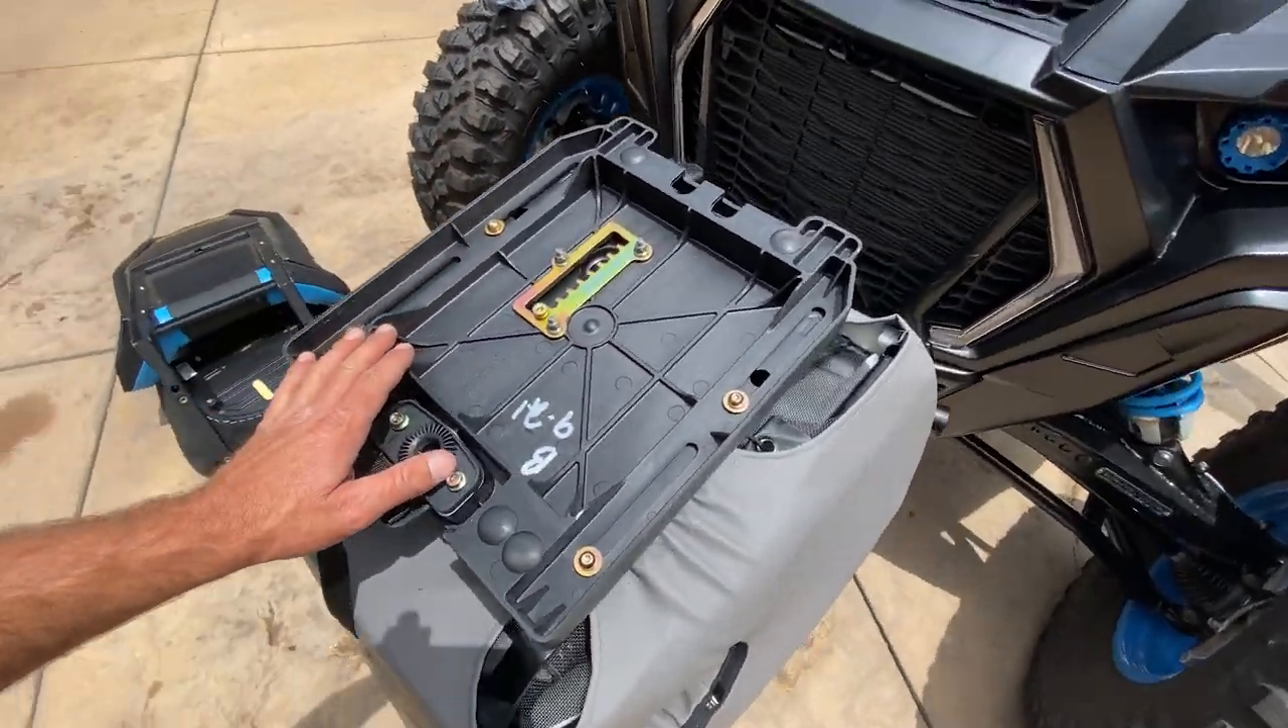This is the factory seat base here that we've removed.